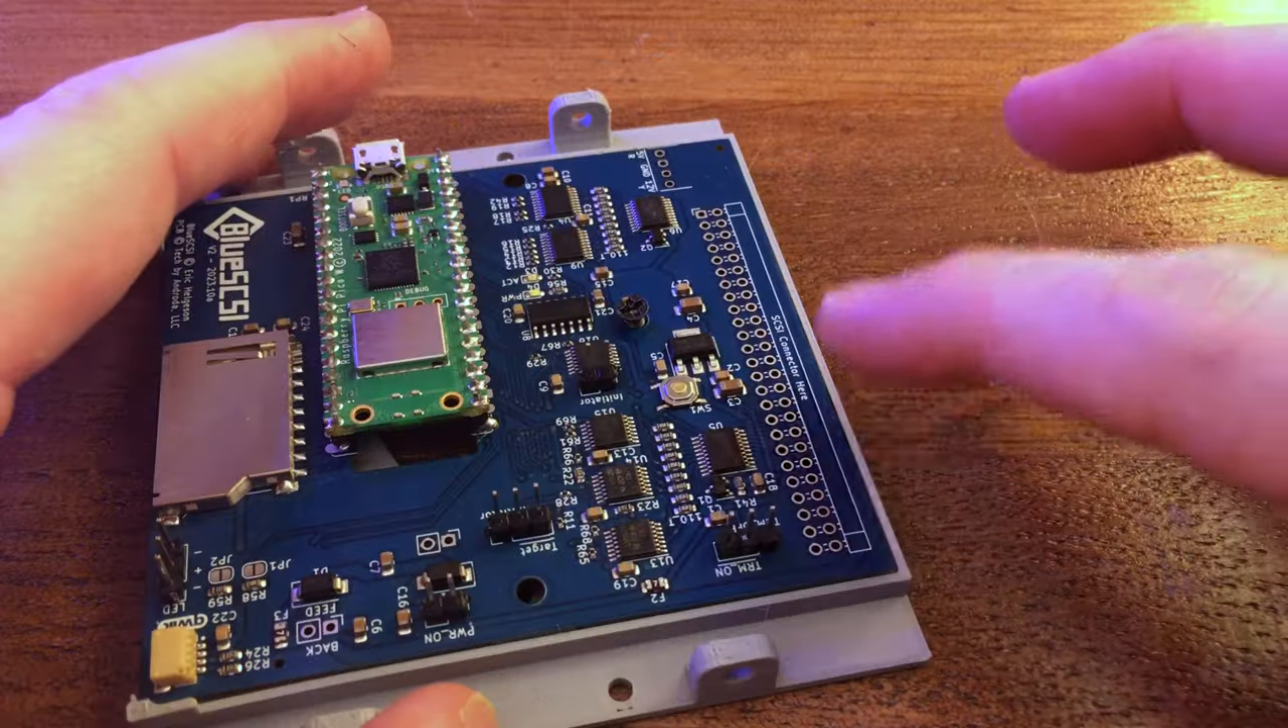You know, I put the headers on, and I put the Pico on.